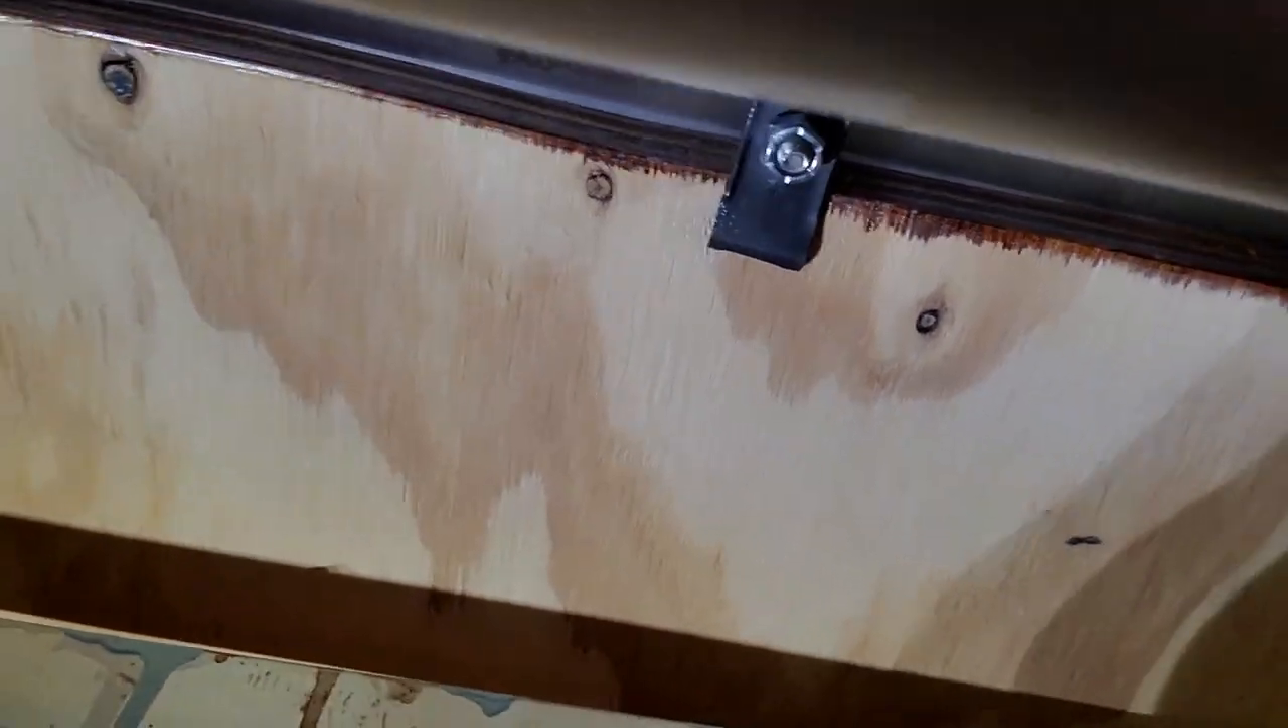There's the clip it's attached to the wood.